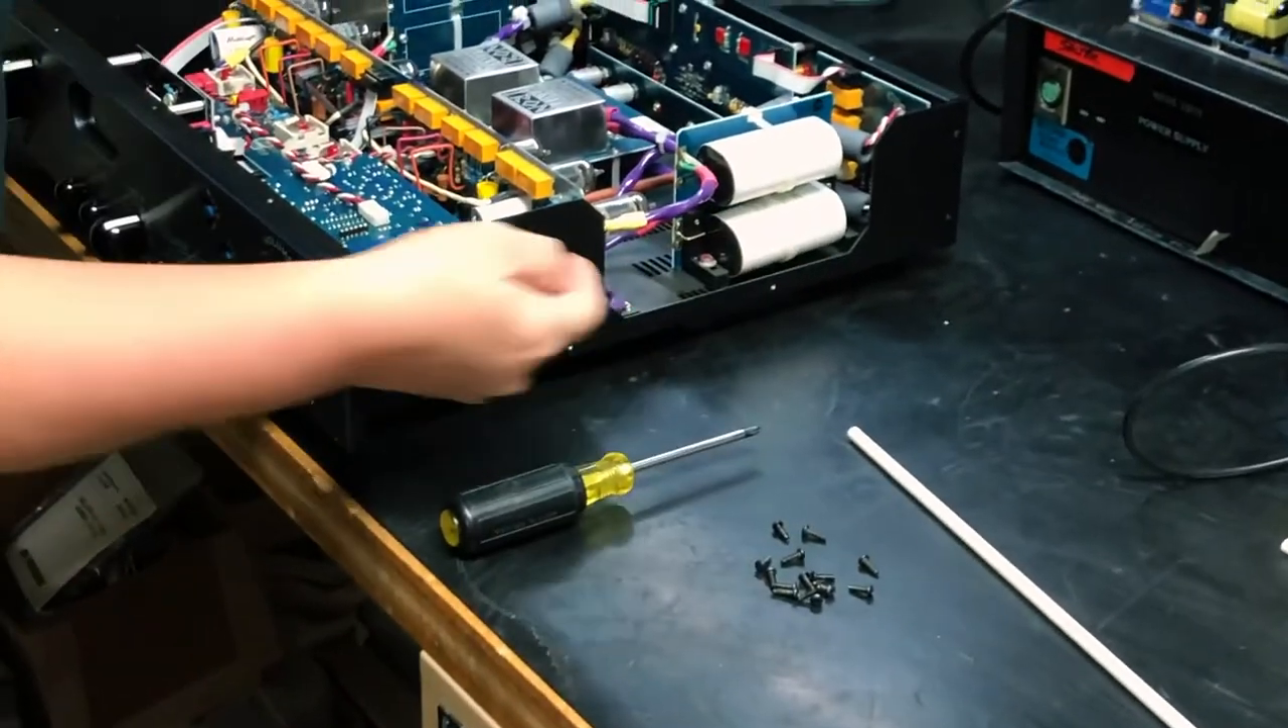Okay, so we've got the top lid of the steelhead off at this moment.